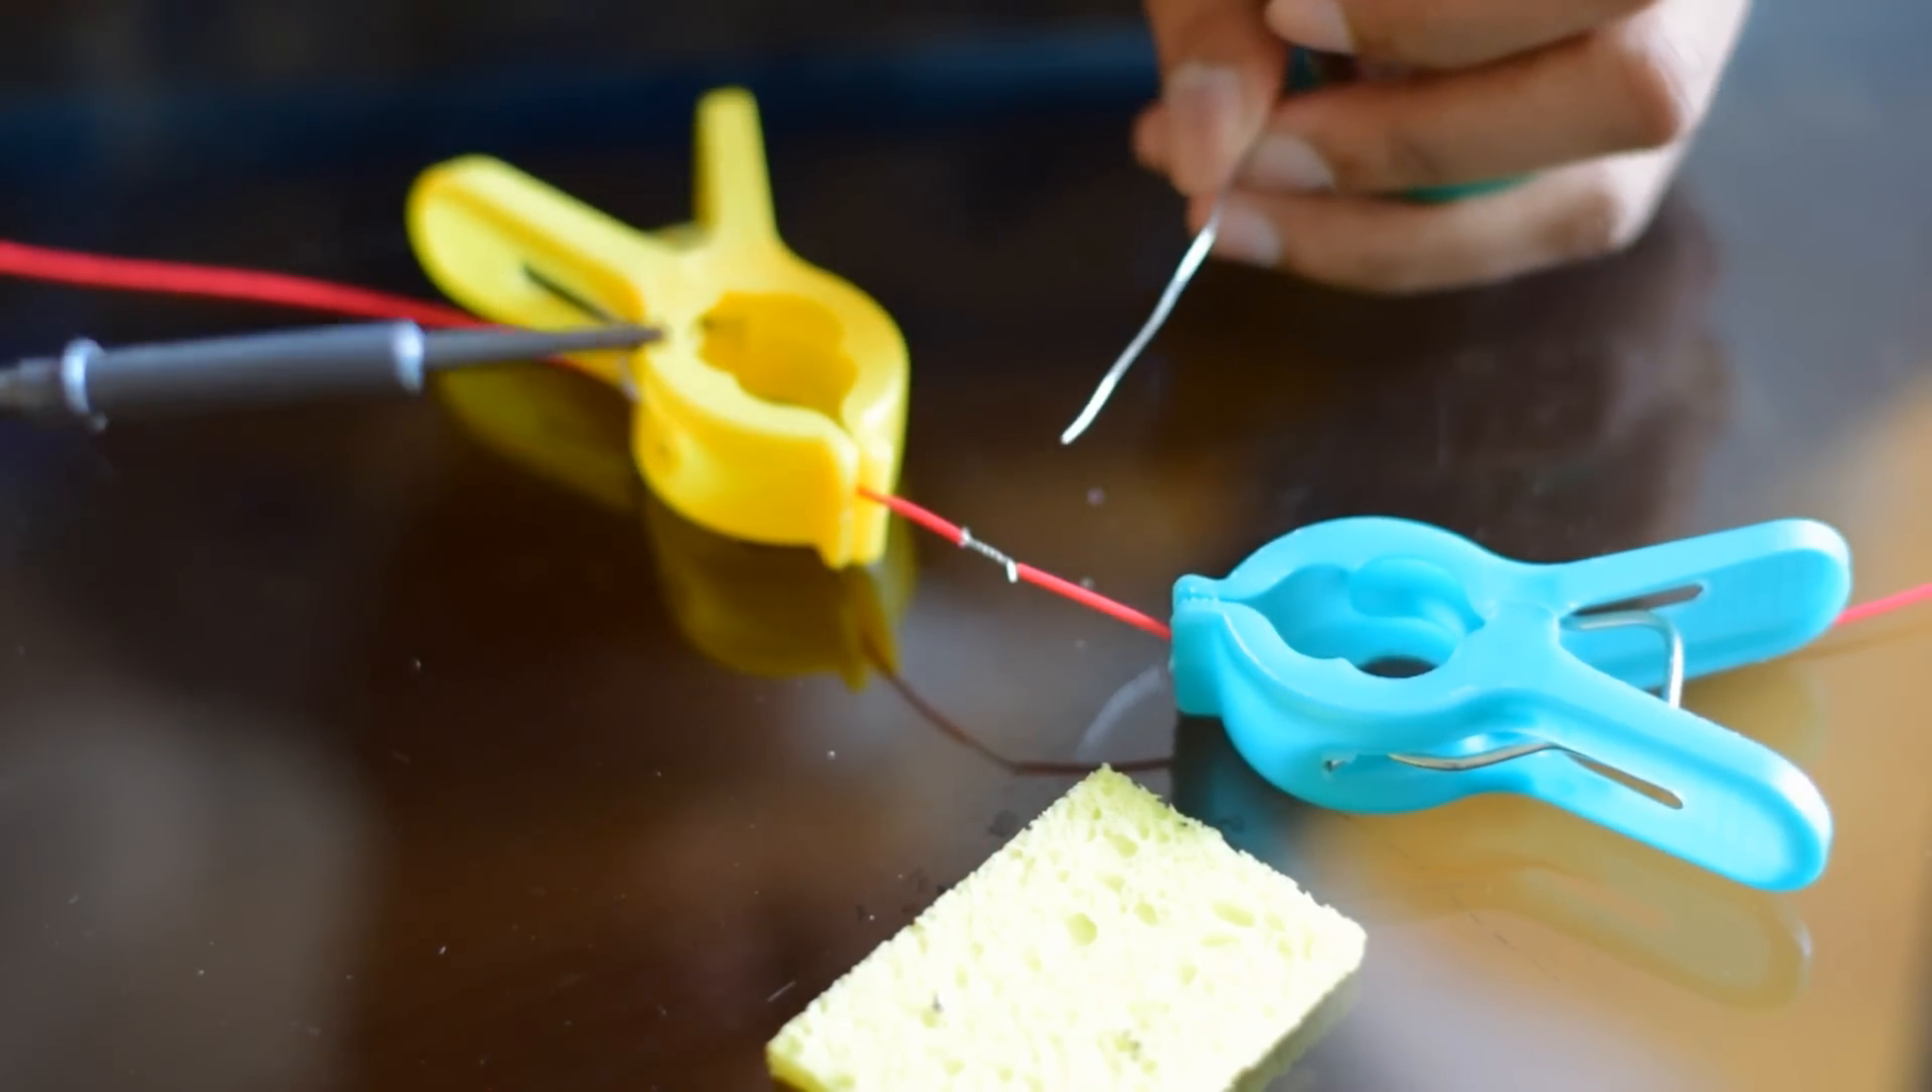I've used two clips to hold the wires in a steady state.